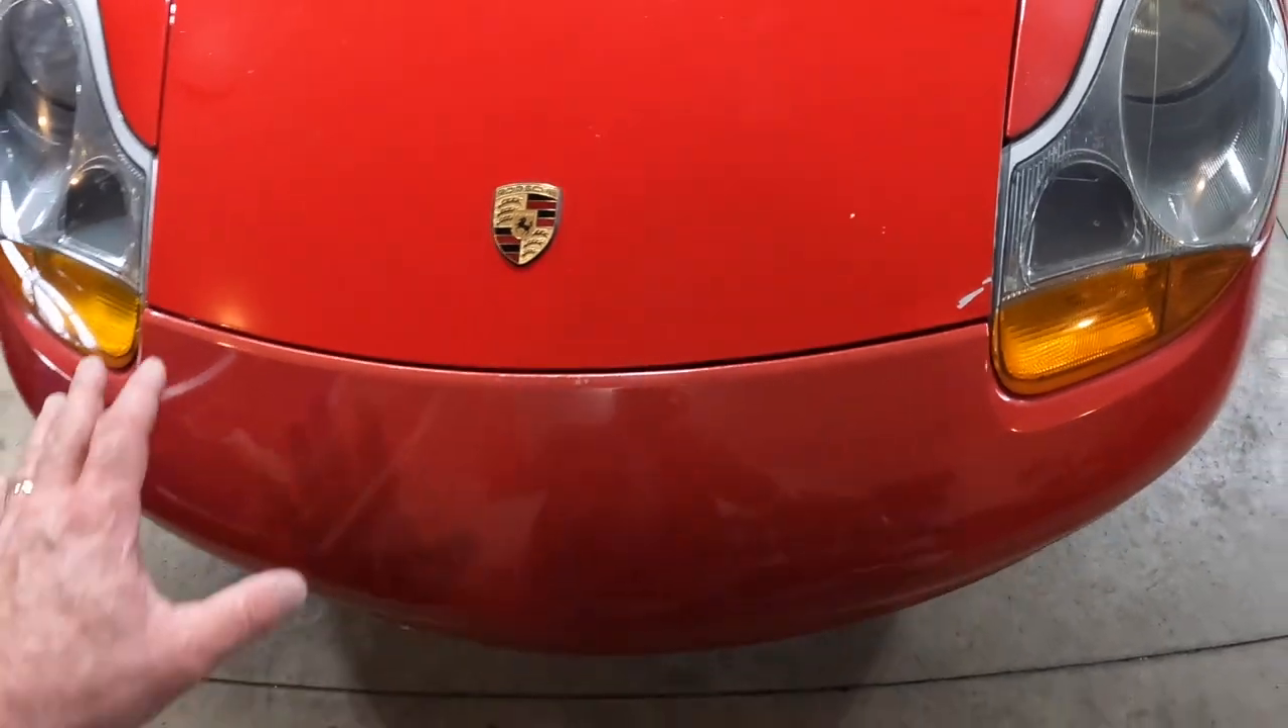You got the front bumper or fascia here. Got a nice gap going along here.